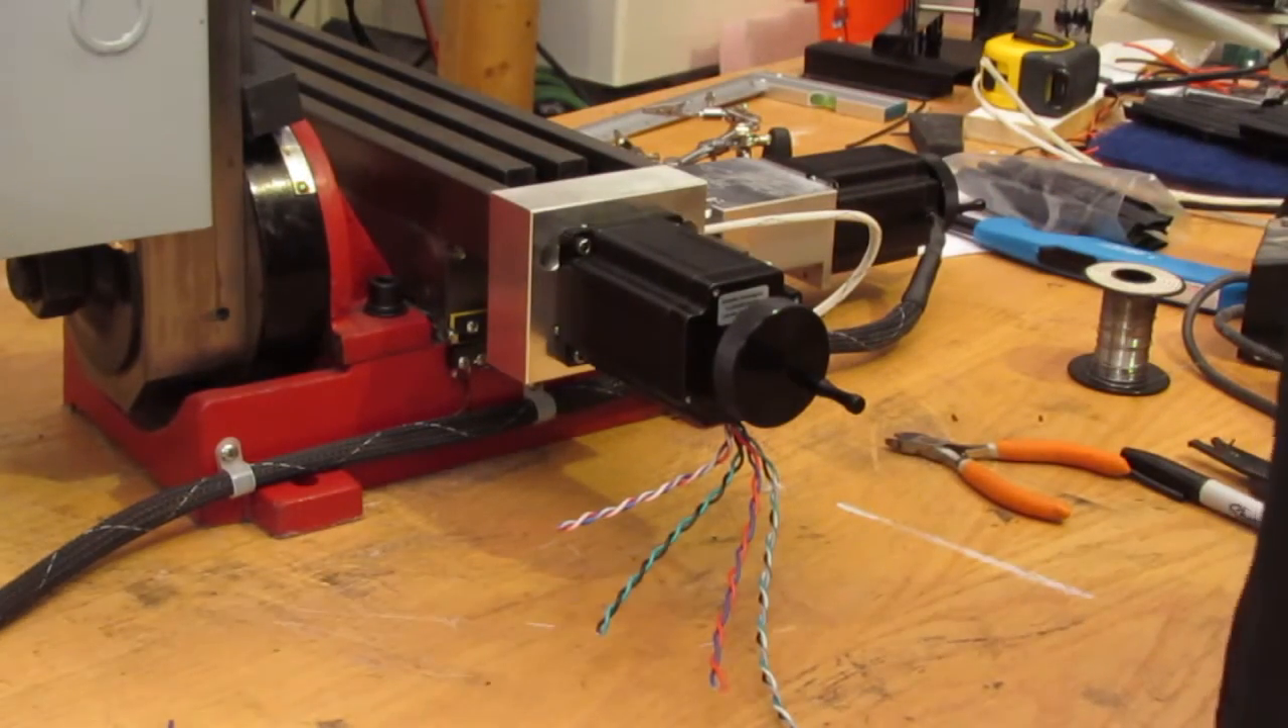Okay um now that i got the z-axis finished and the limit switch wiring done uh i put the uh x uh stepper motor back on.